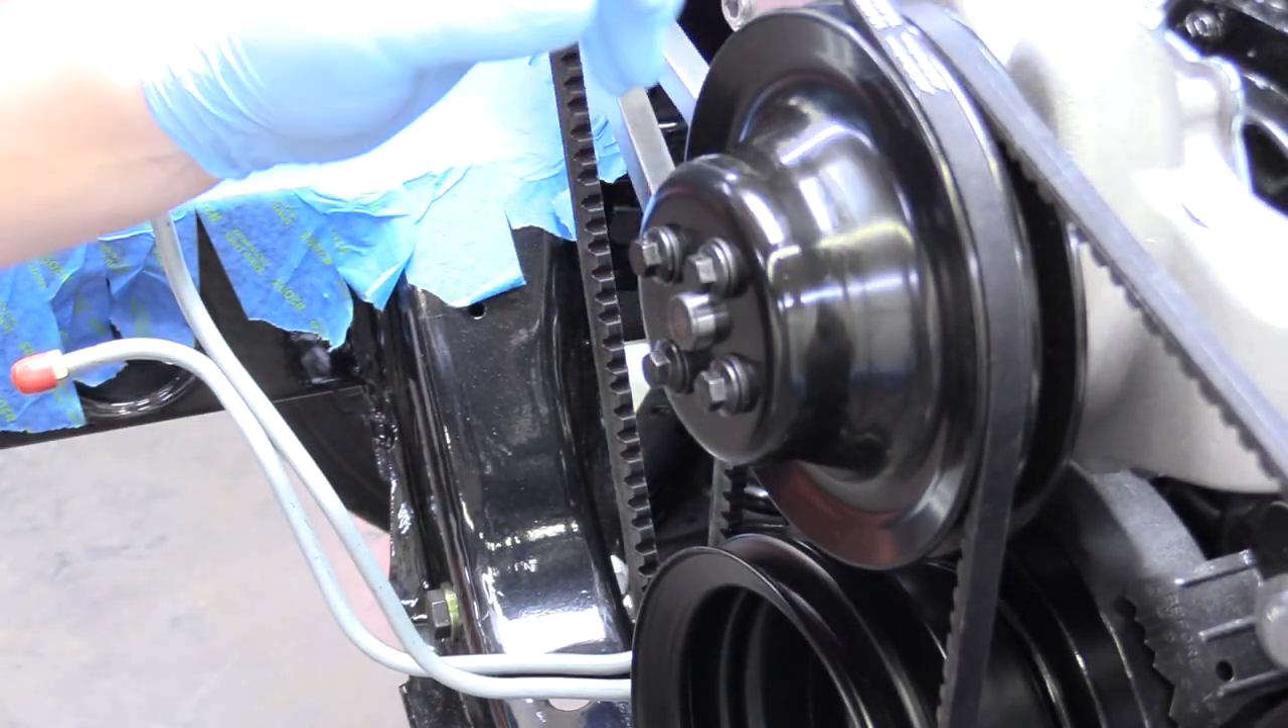So now that we have our pulley installed with our belts, the belts are actually holding in place.